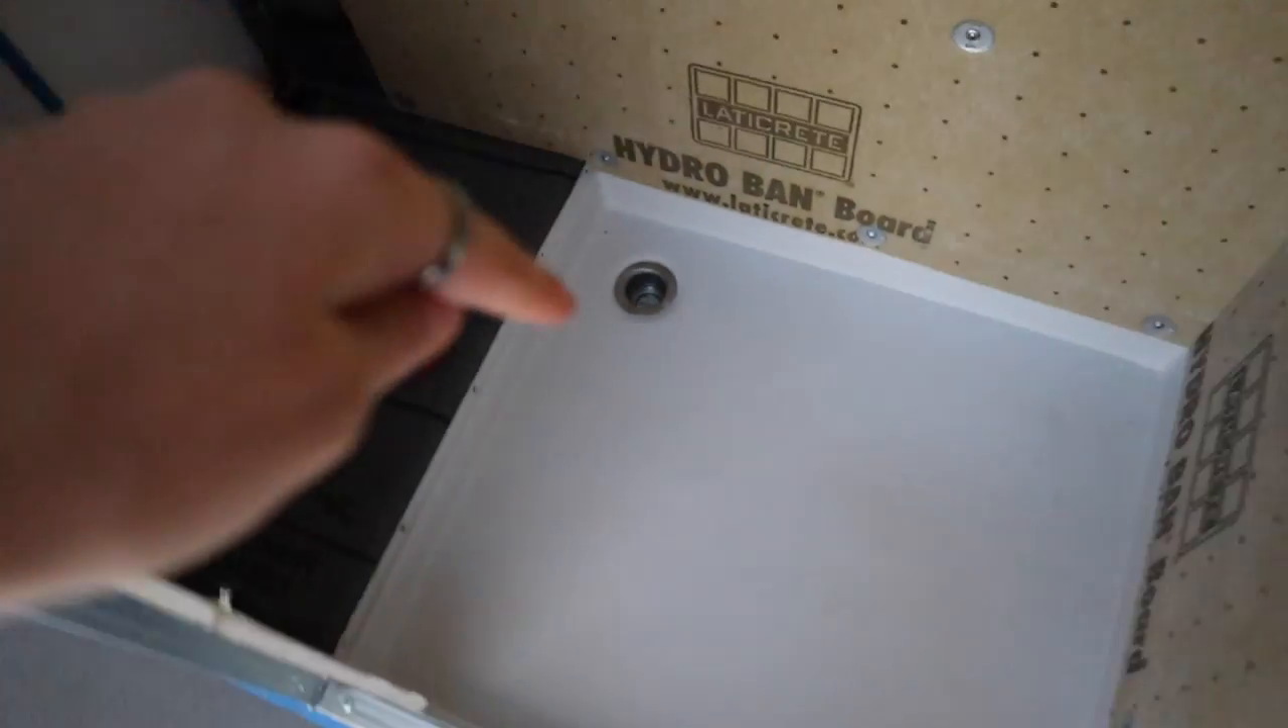And then I got my shower pan down in here.